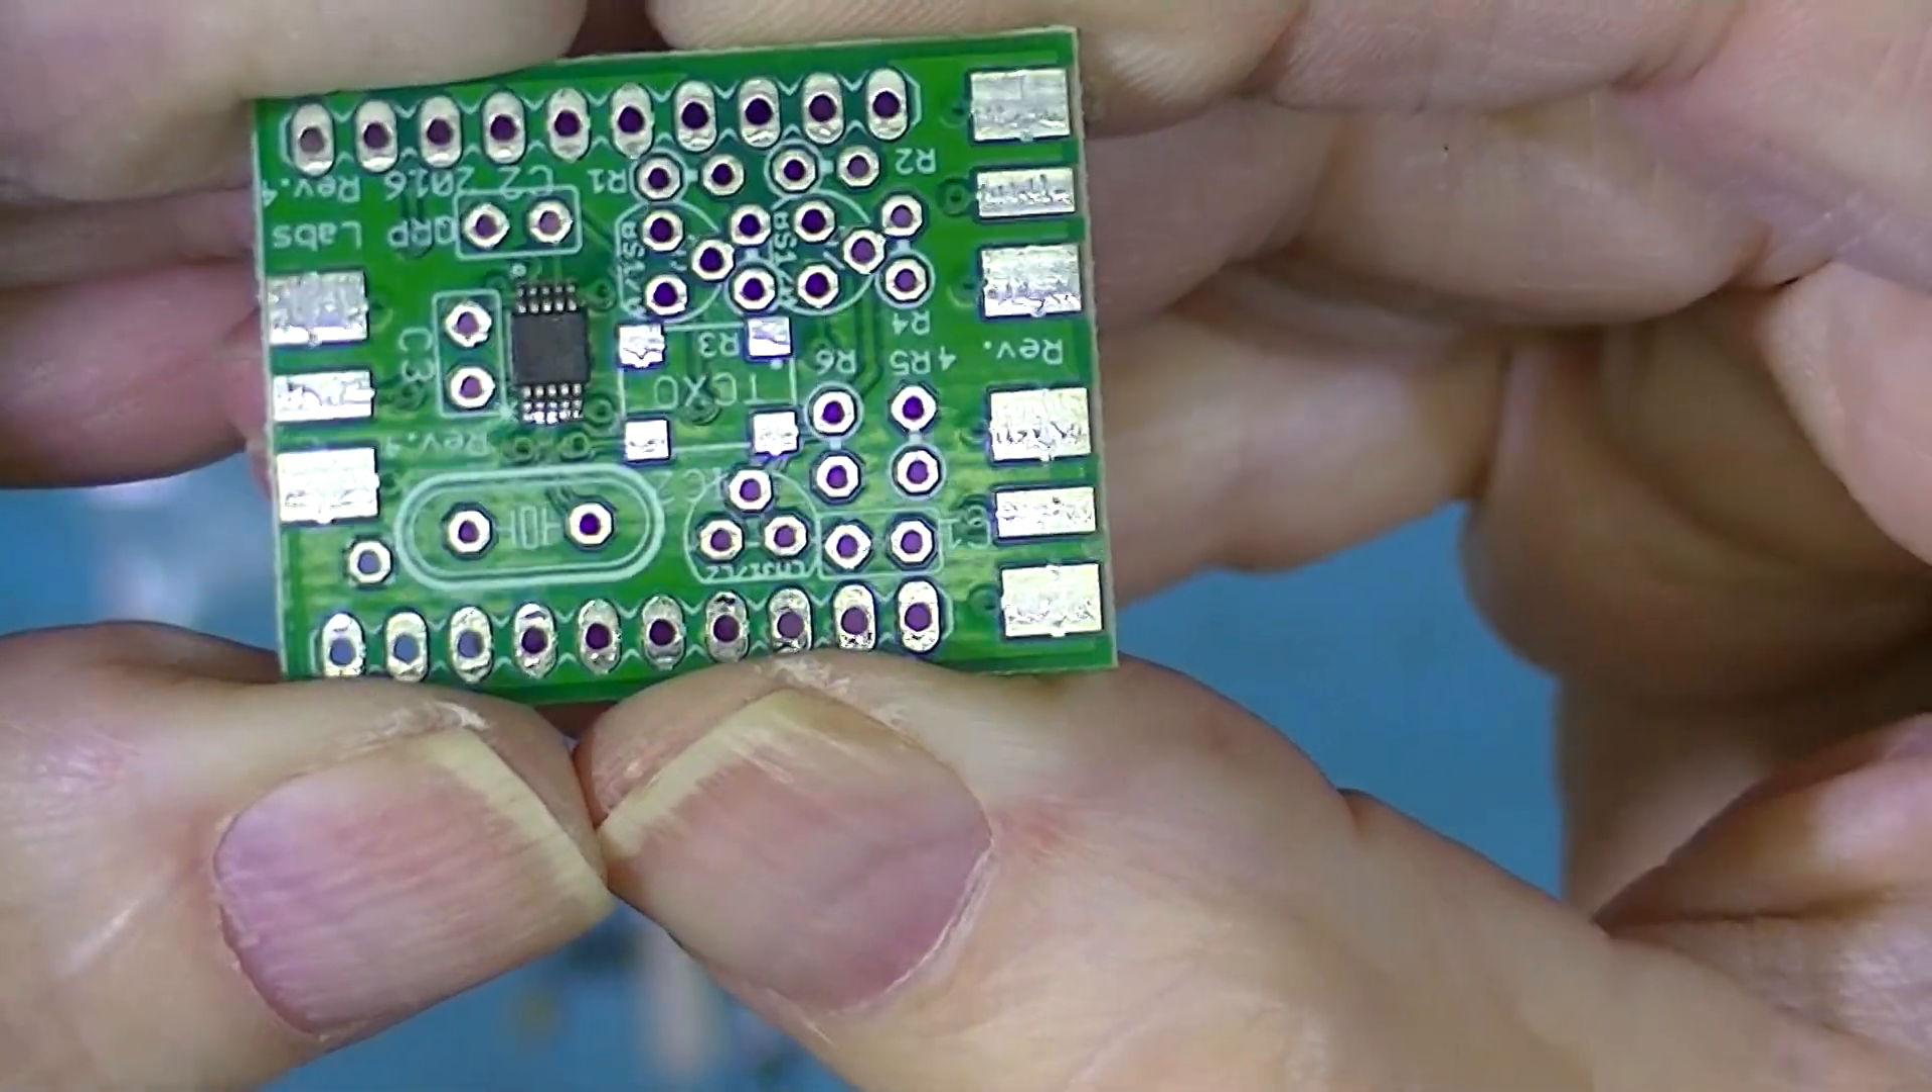There's one printed circuit board, and the small integrated circuit, the surface mount part, has been installed.